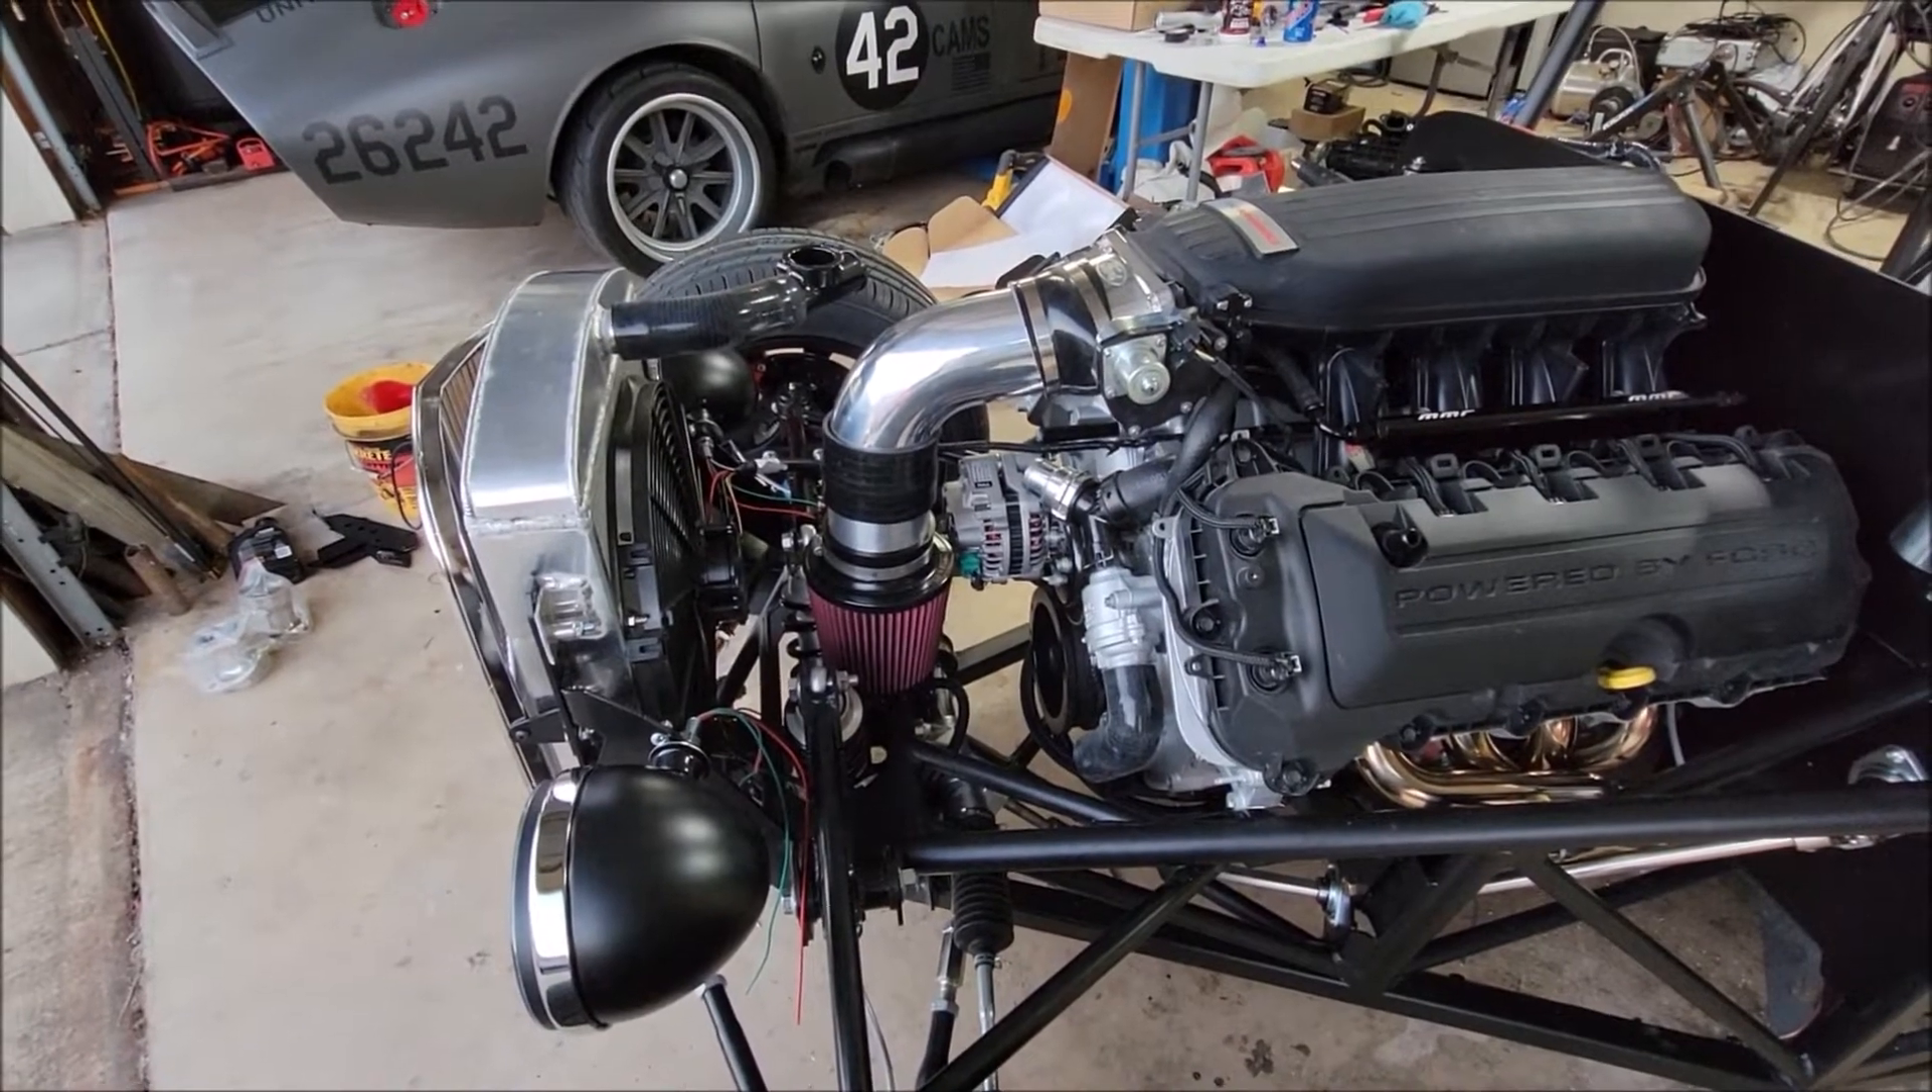We've got the mass air tube arrangement all set up.